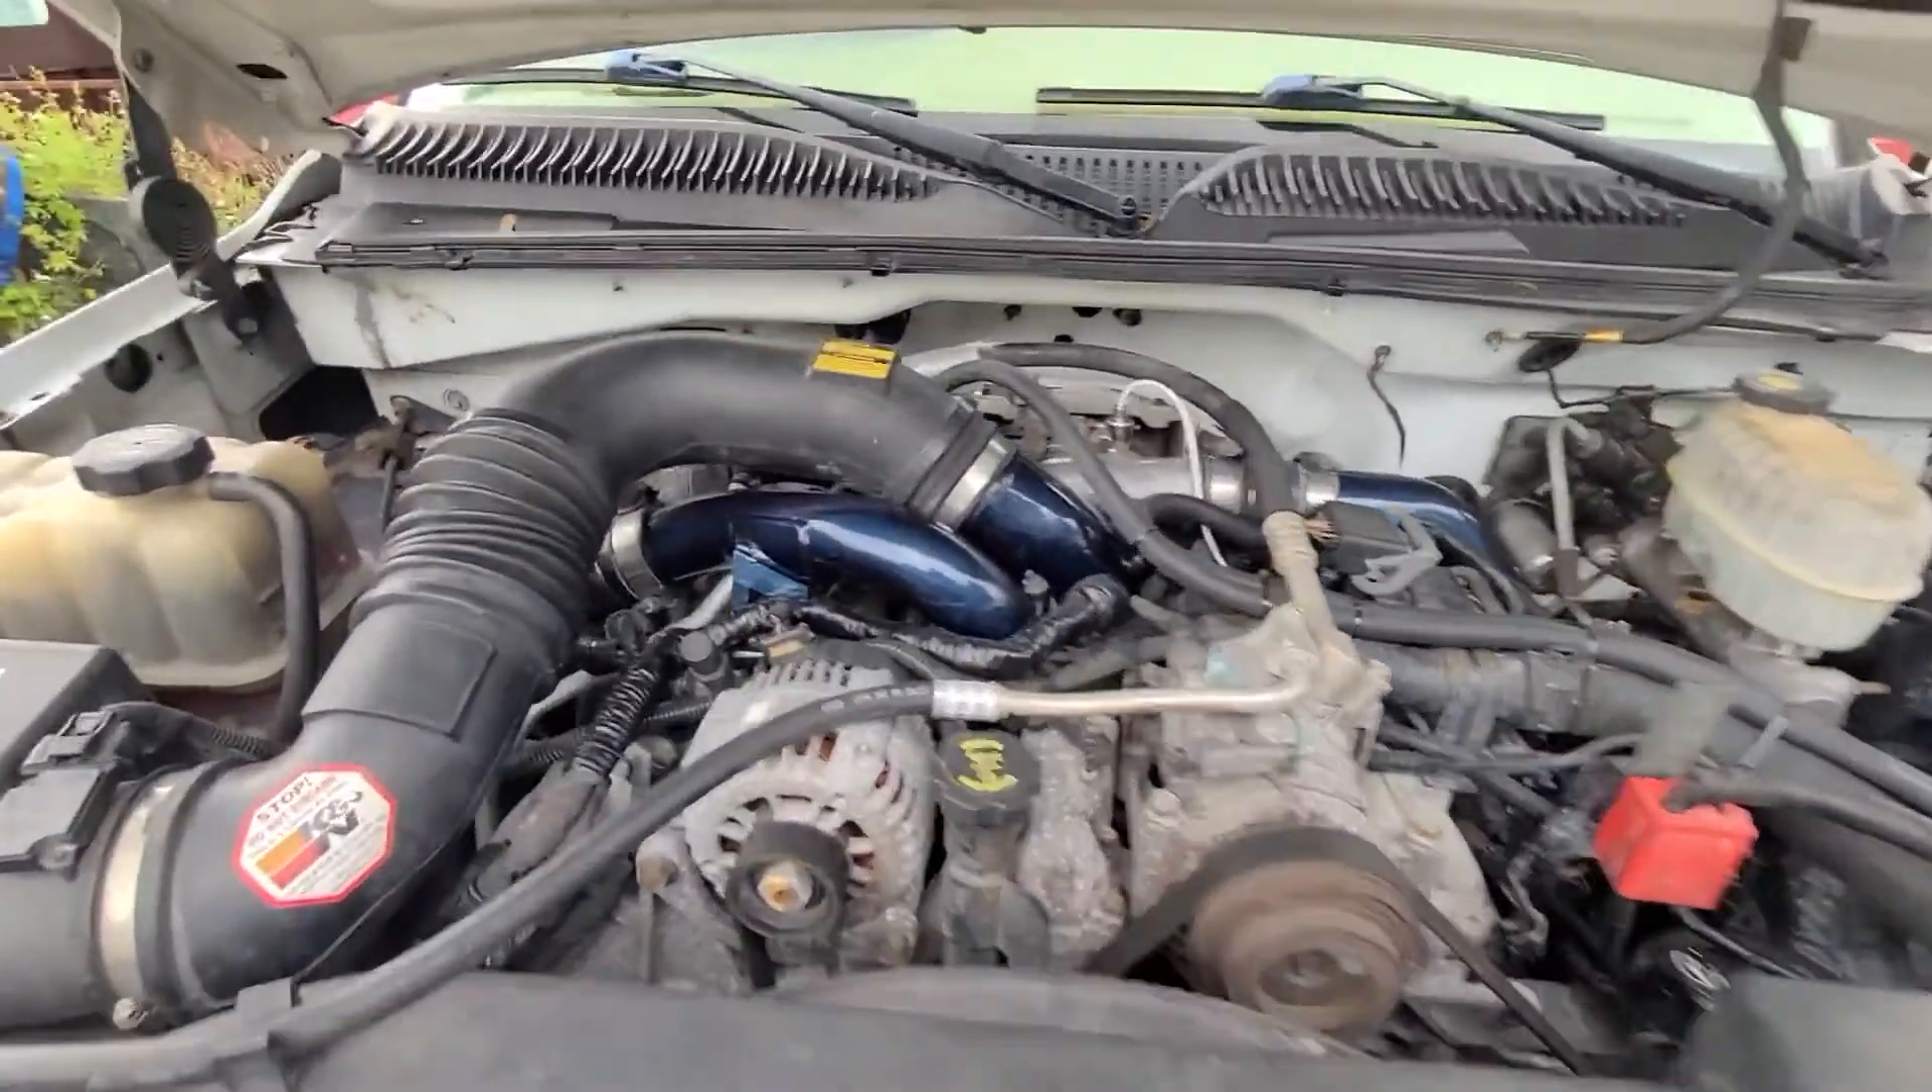So here is the truck all back together. We've got all the pipes back in. Intake in. Everything back in.